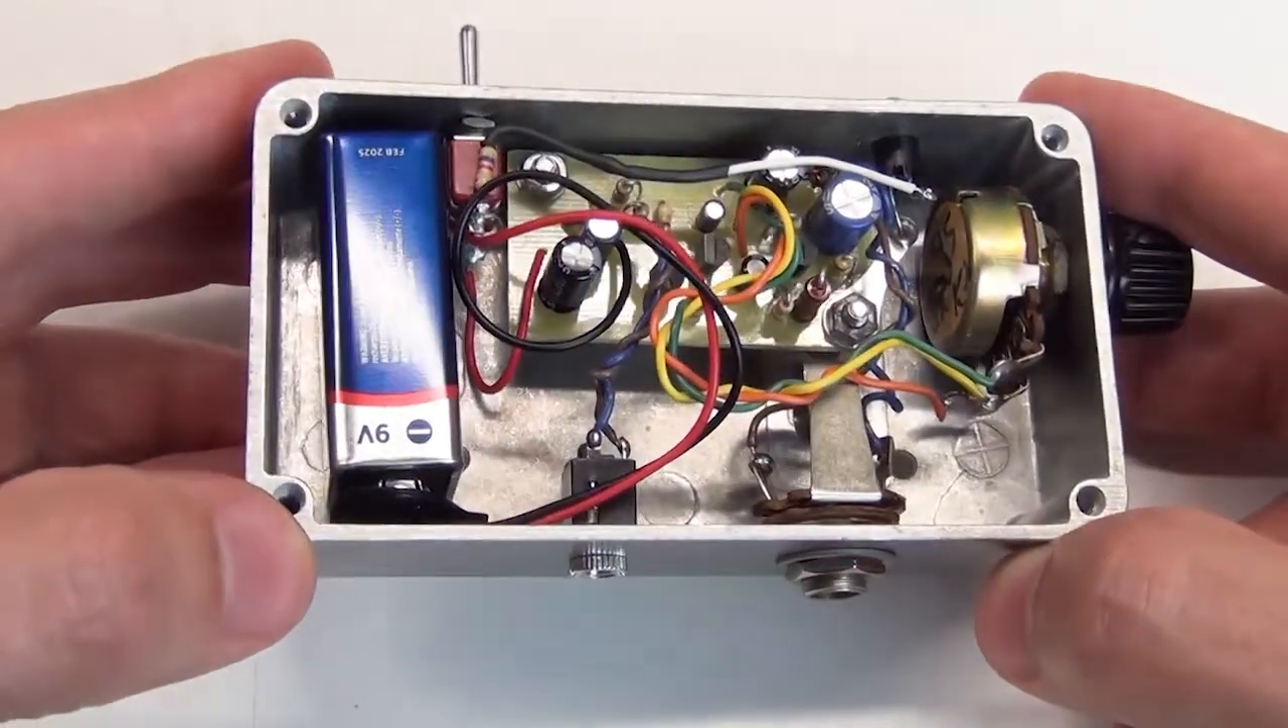I finished the assembly of the microphone preamp and everything just barely fit in the Hammond box. It's a little tight, but it turned out okay.